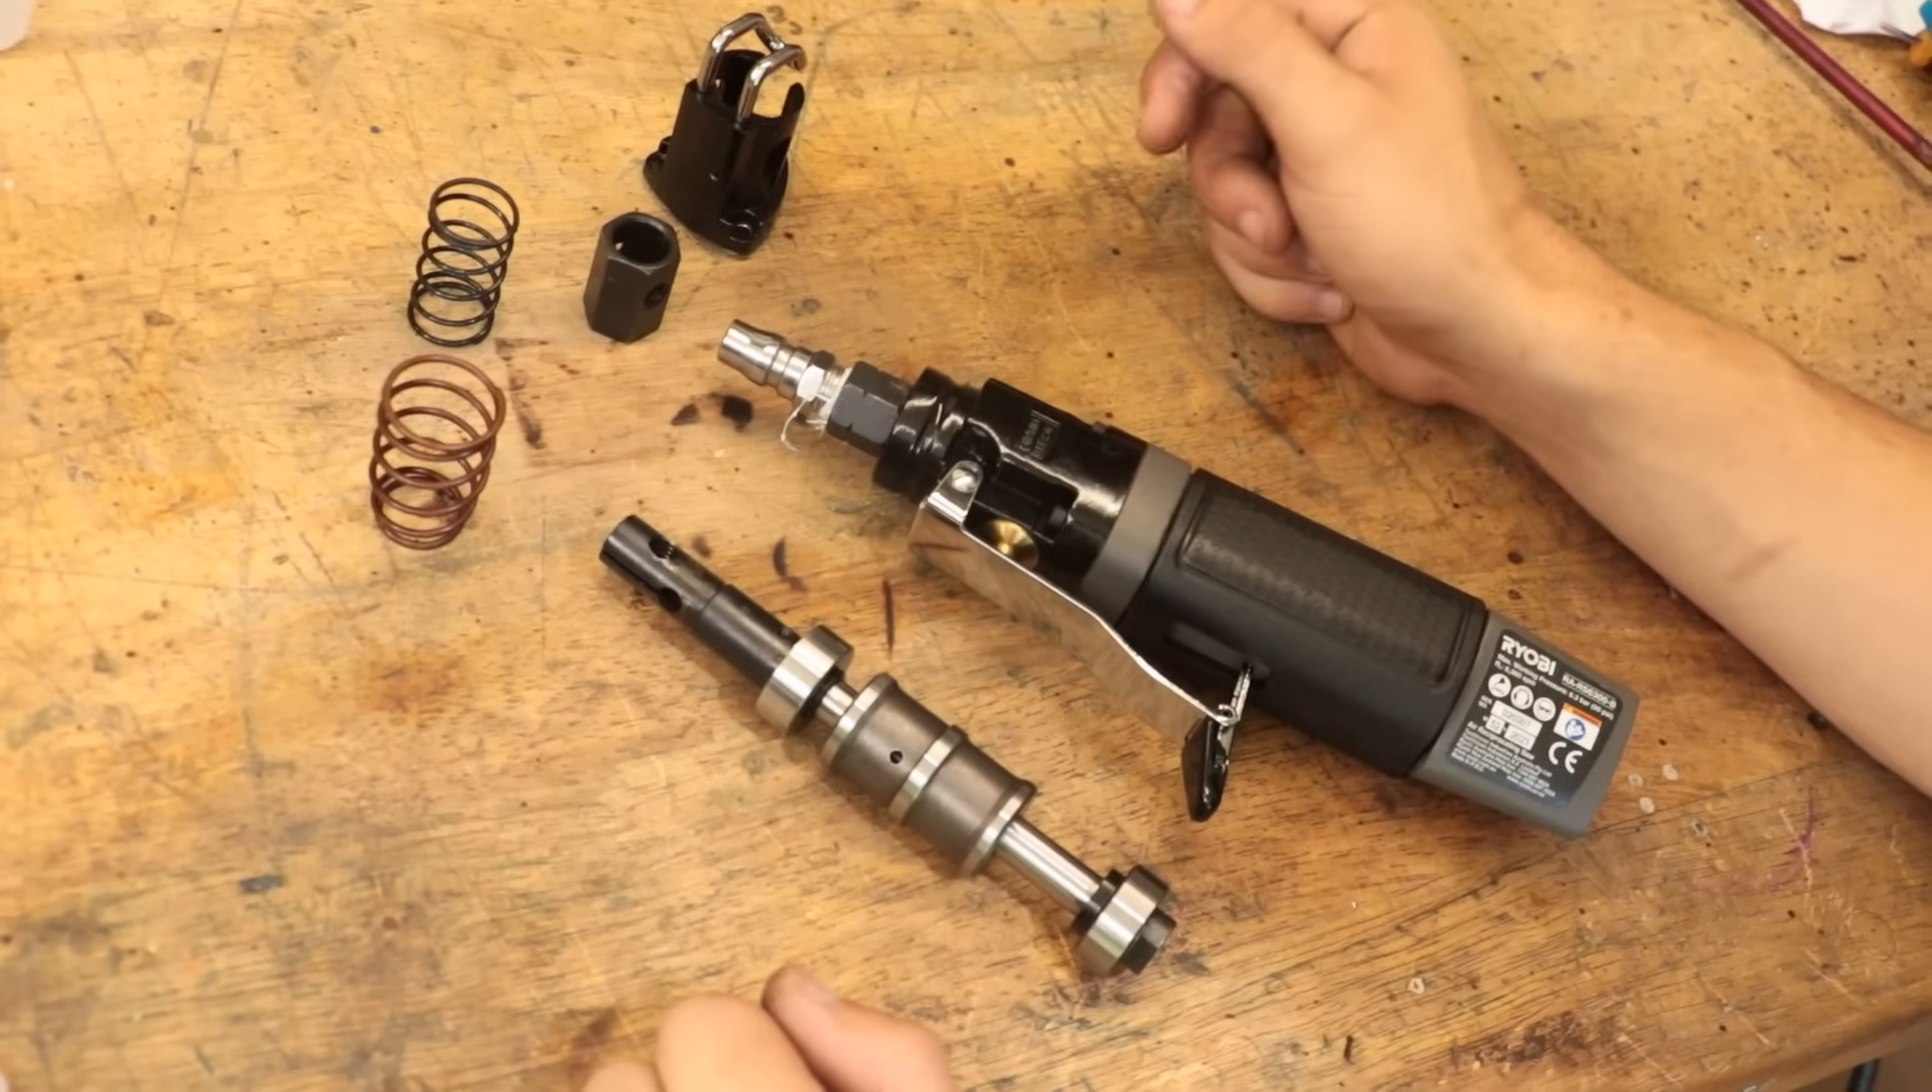And that is the saw now pulled apart.